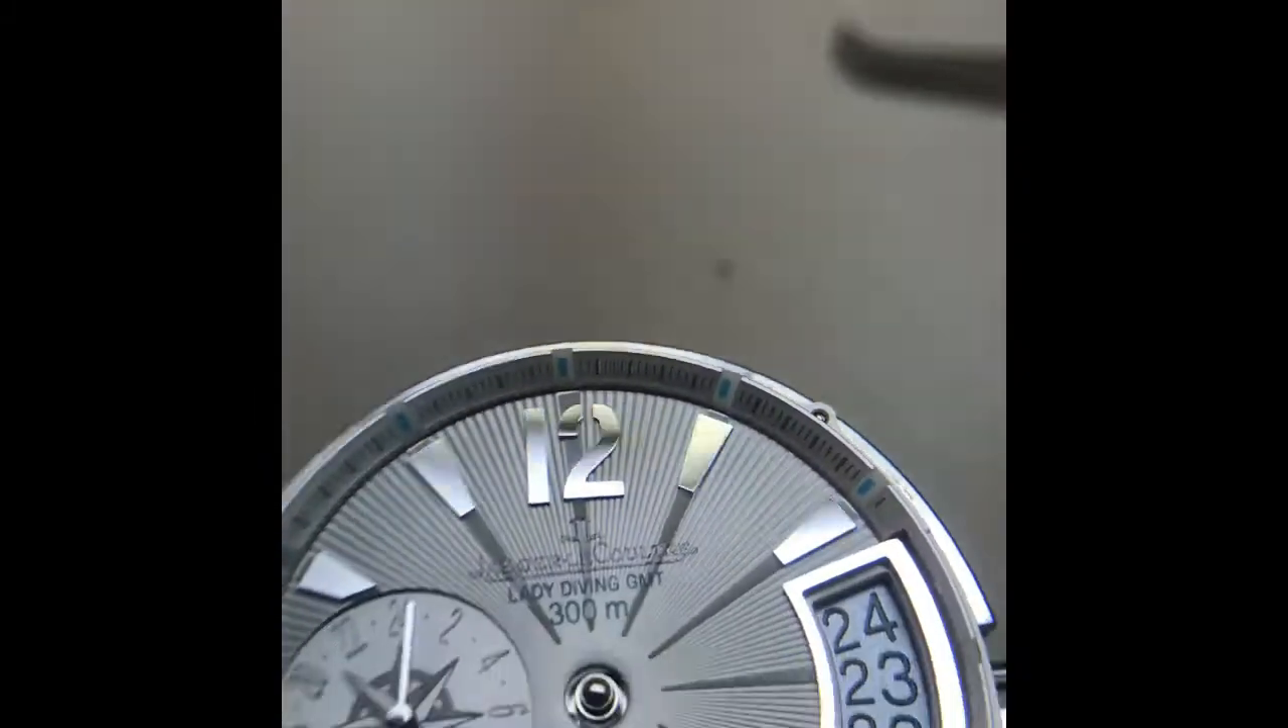I already removed the minute hand and hour hand right over here.